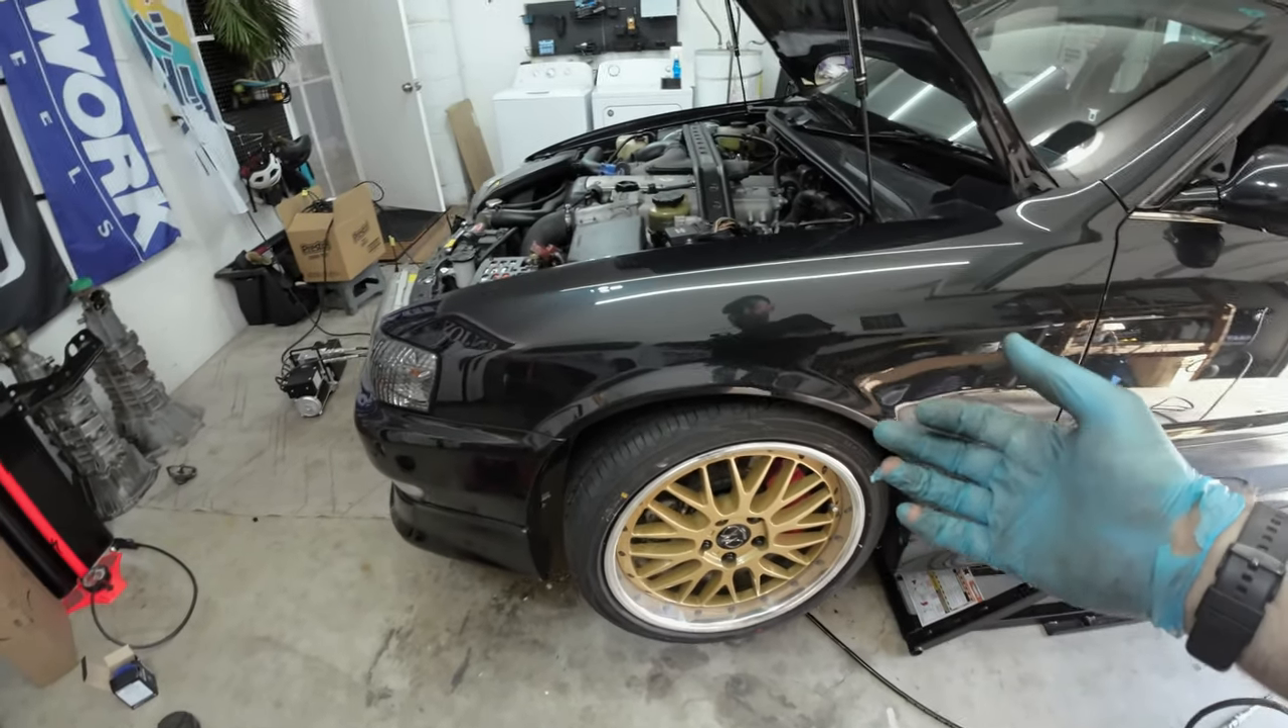We got everything bolted up. We got the wheel back on. I turned the wheel while I was installing it.